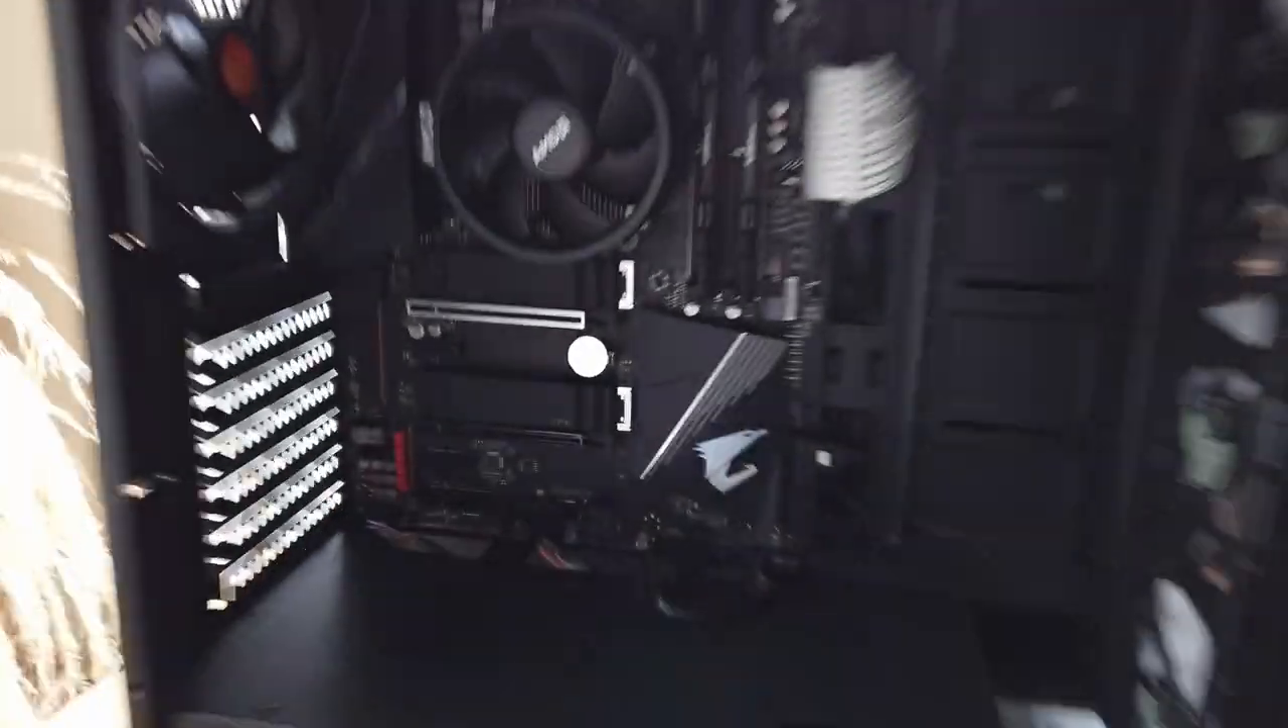Here we've got almost everything in as you guys can see no graphics card yet.